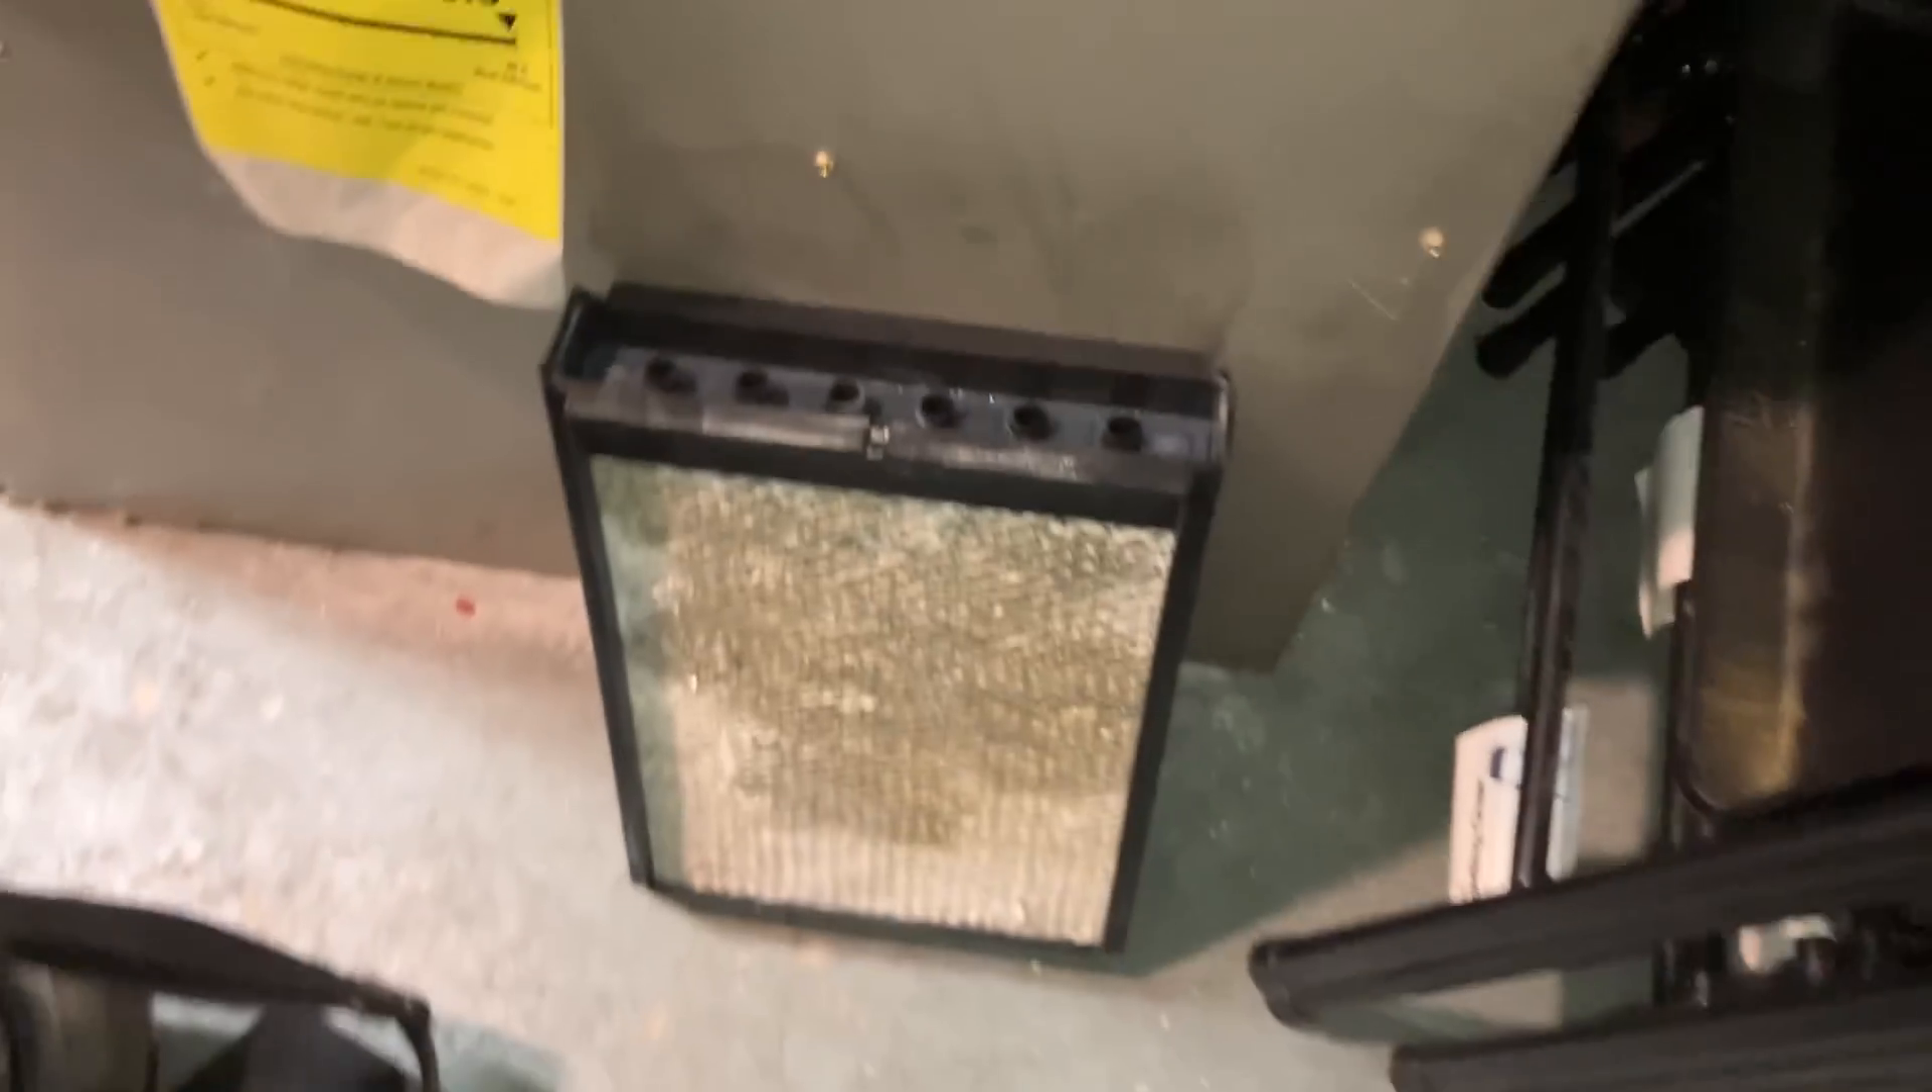So i removed the water panel panel from the system.